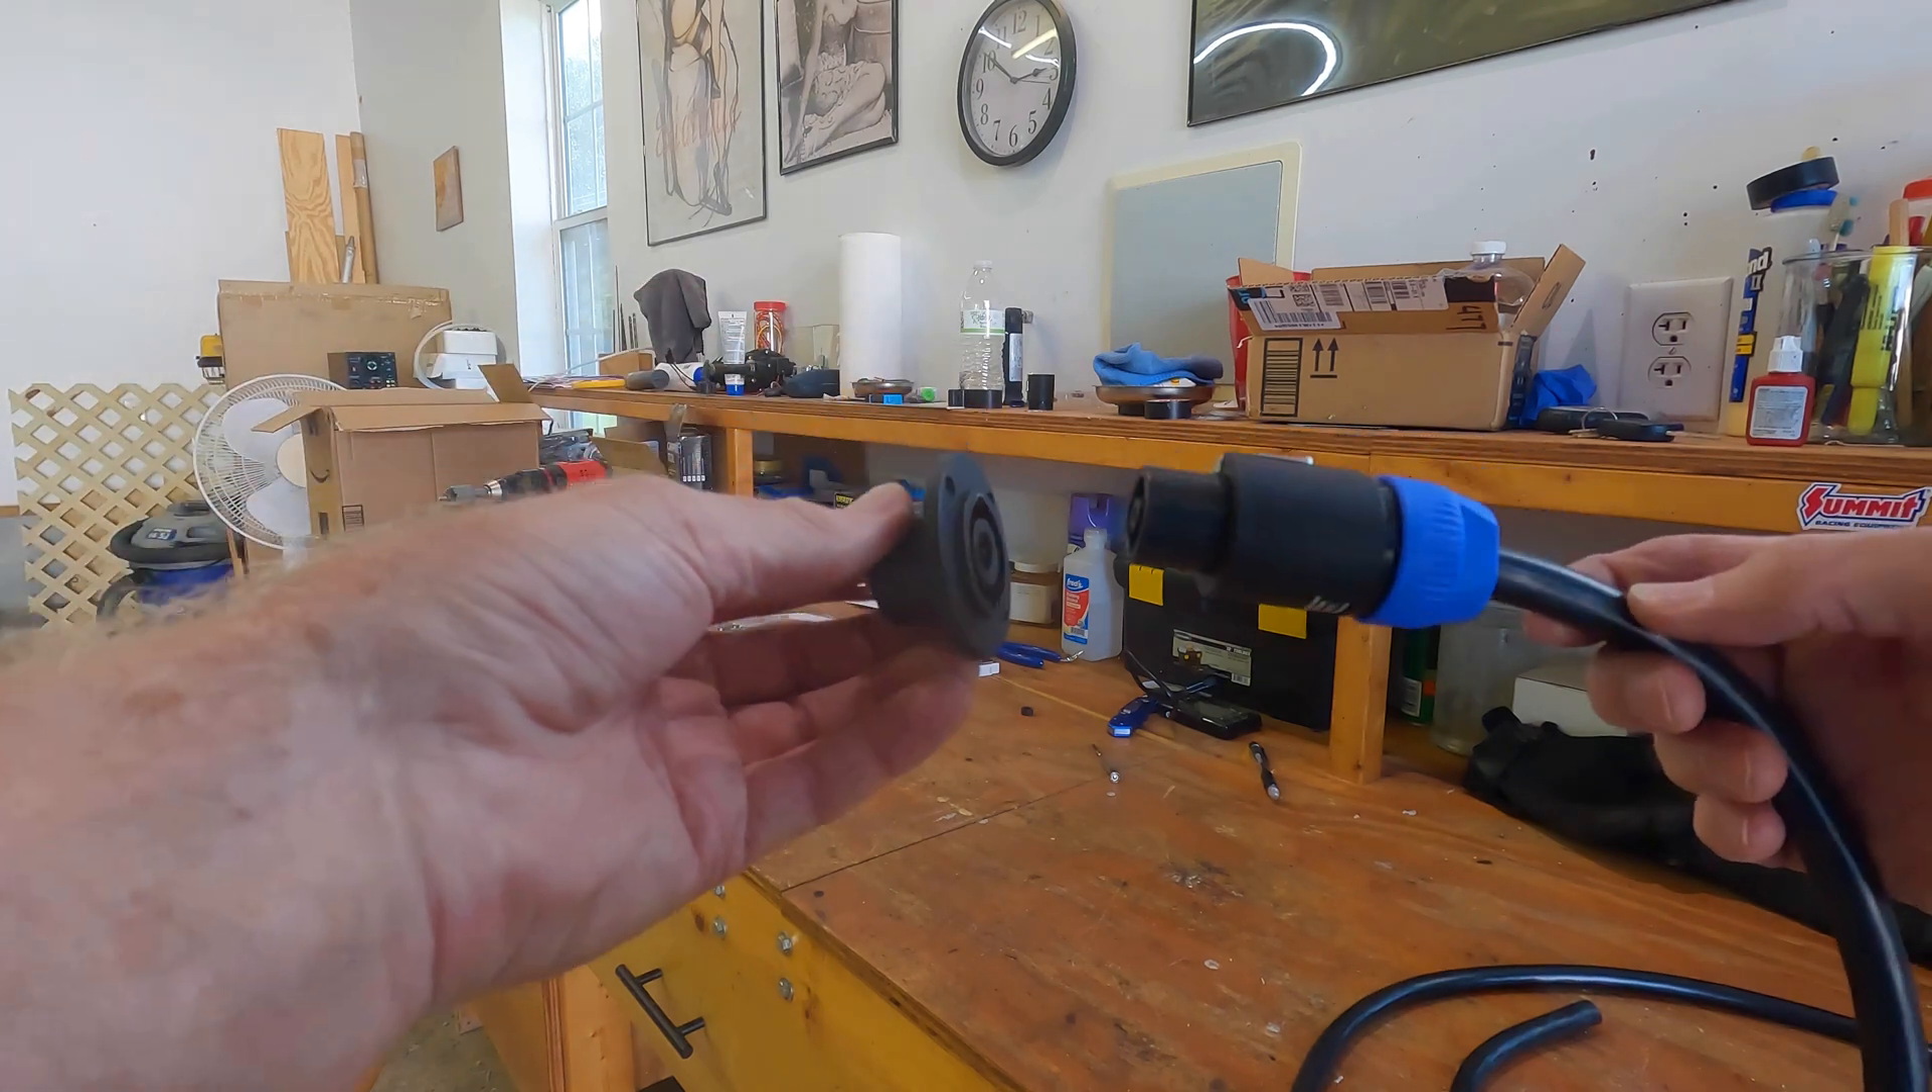I've got my cable put together.